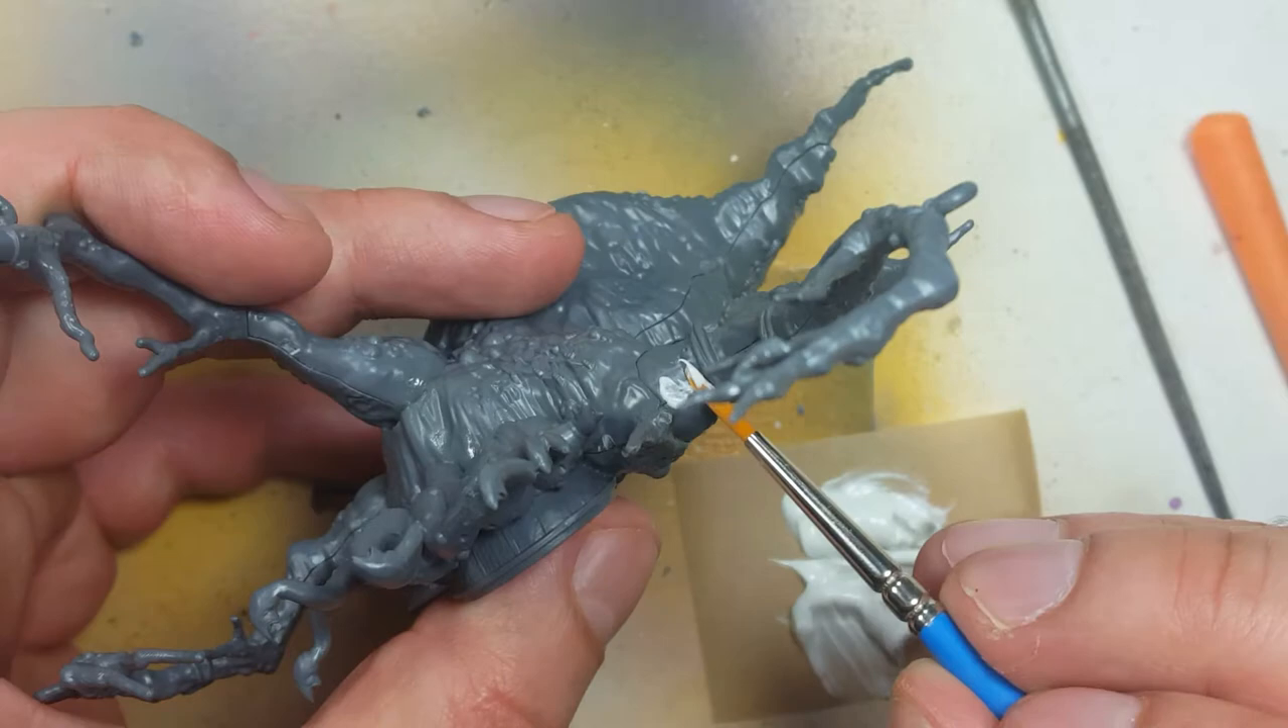Now after the basic assembly, there are some gaps between the model and we're going to fill those up.